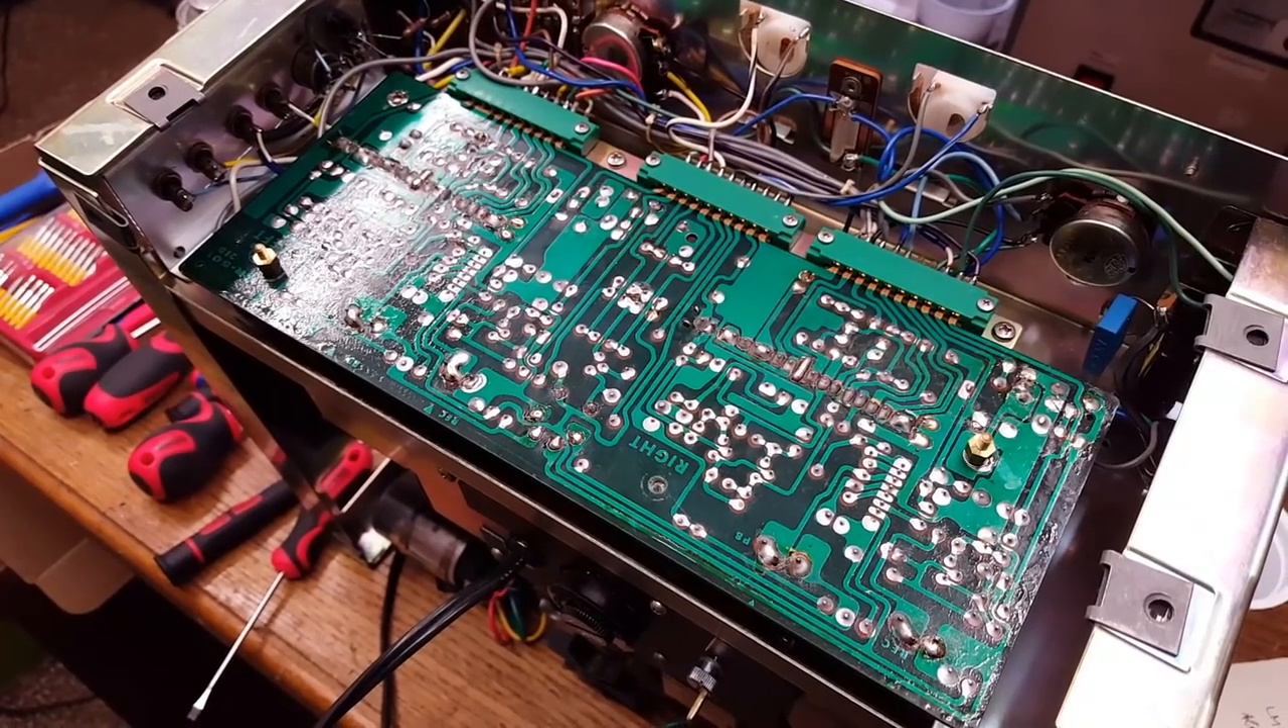The circuit board has been reassembled and reinstalled.